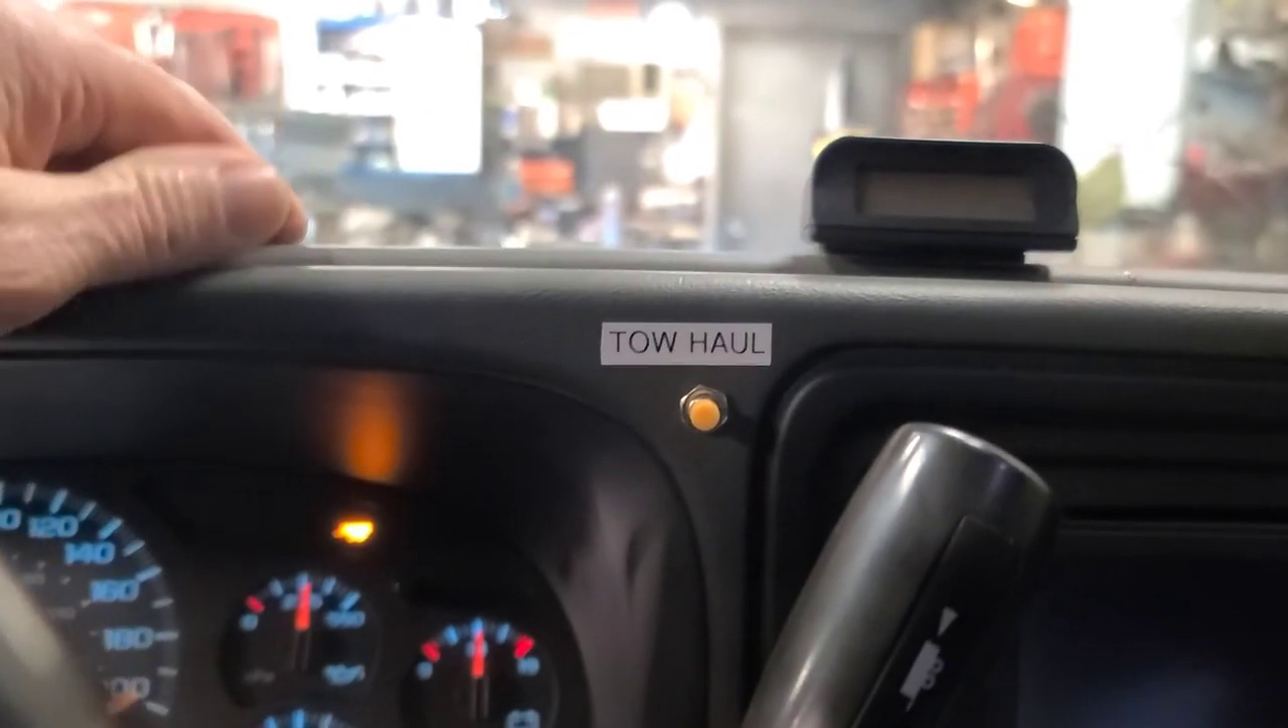So there's the button installed and of course if I press the button you can see the tow haul light comes on.